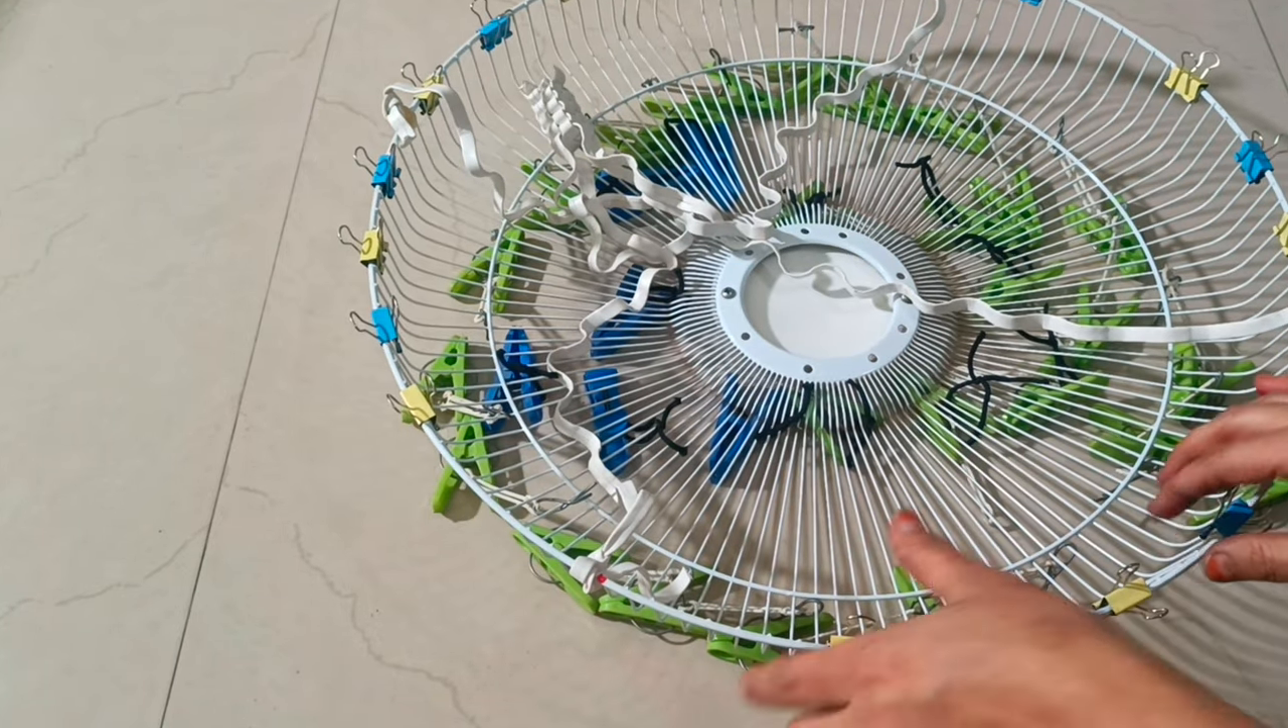نیچی کی سائیڈ میں میں نے گروت پین لگائے ہیں اور اوپر کی سائیڈ میں میں نے یہاں پر پیپر کلپ لگائیں۔